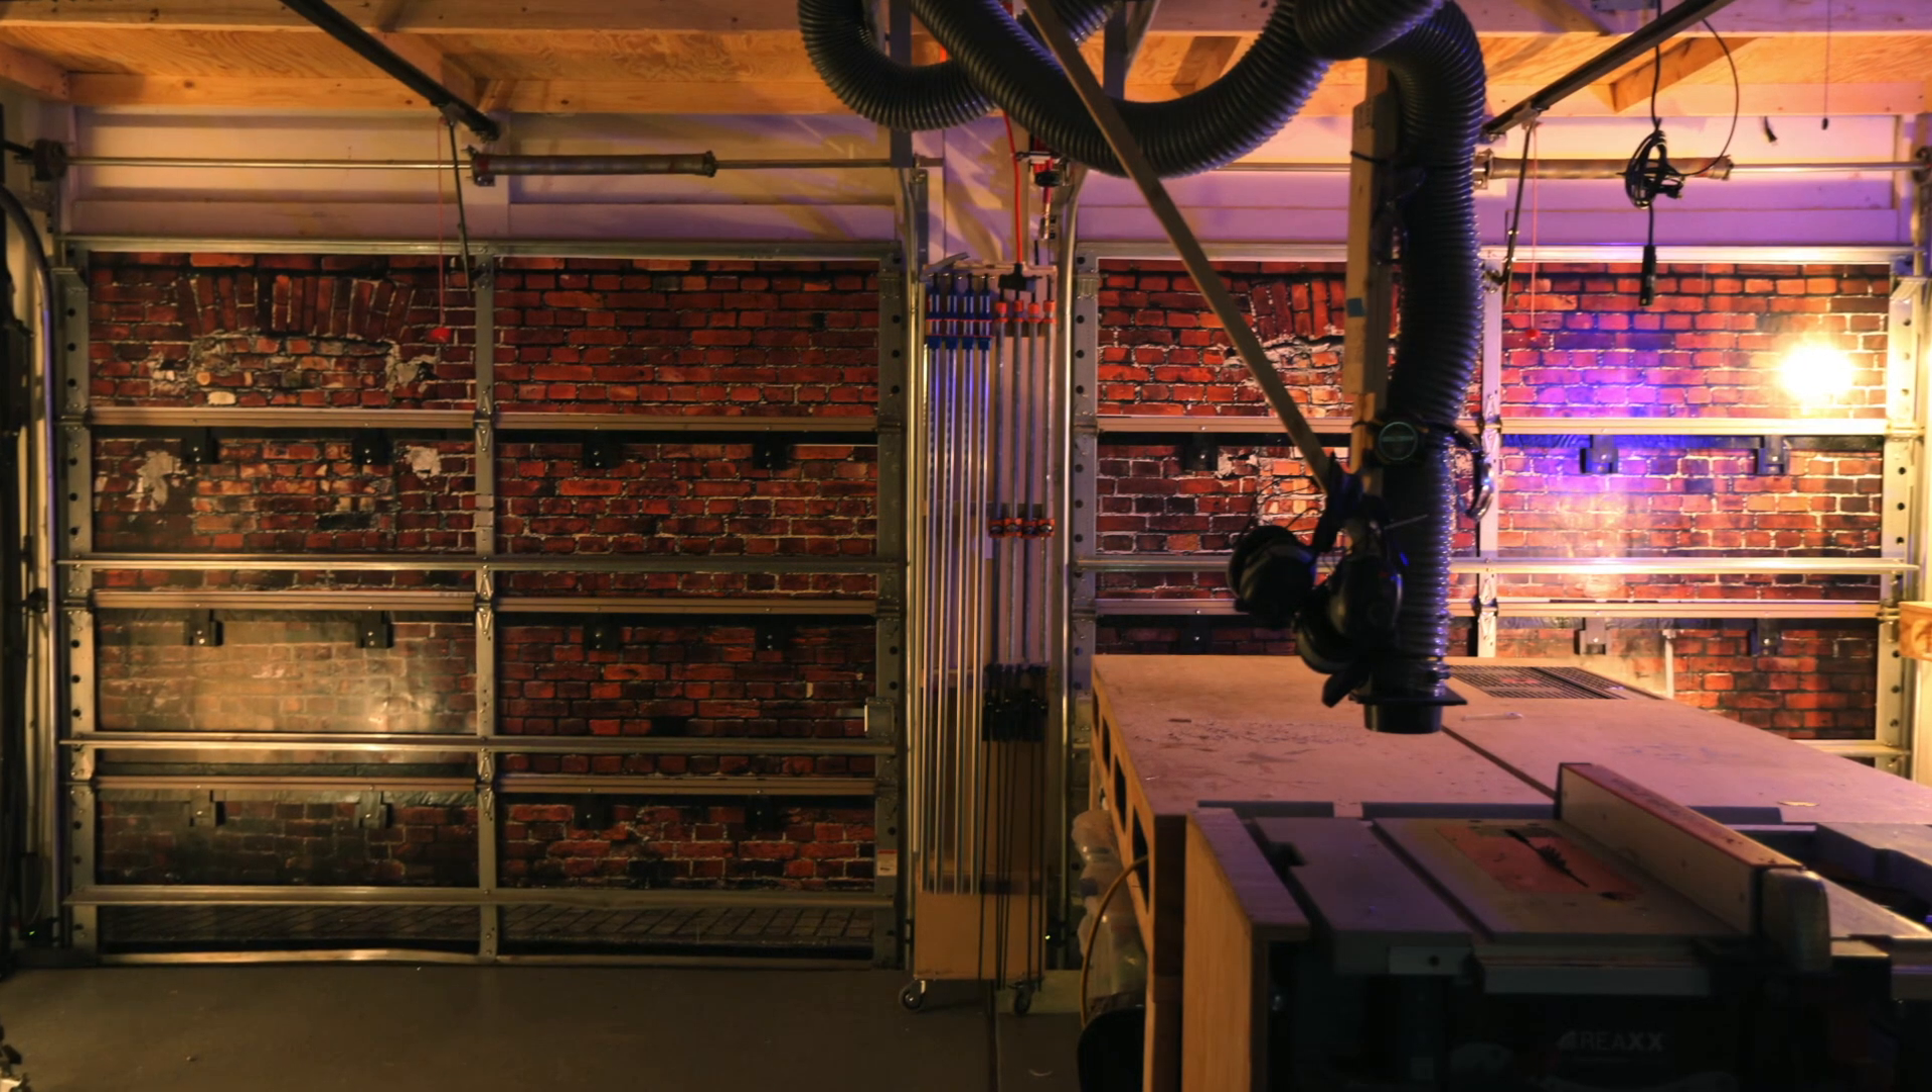All right so now guys I've got all the panels in.